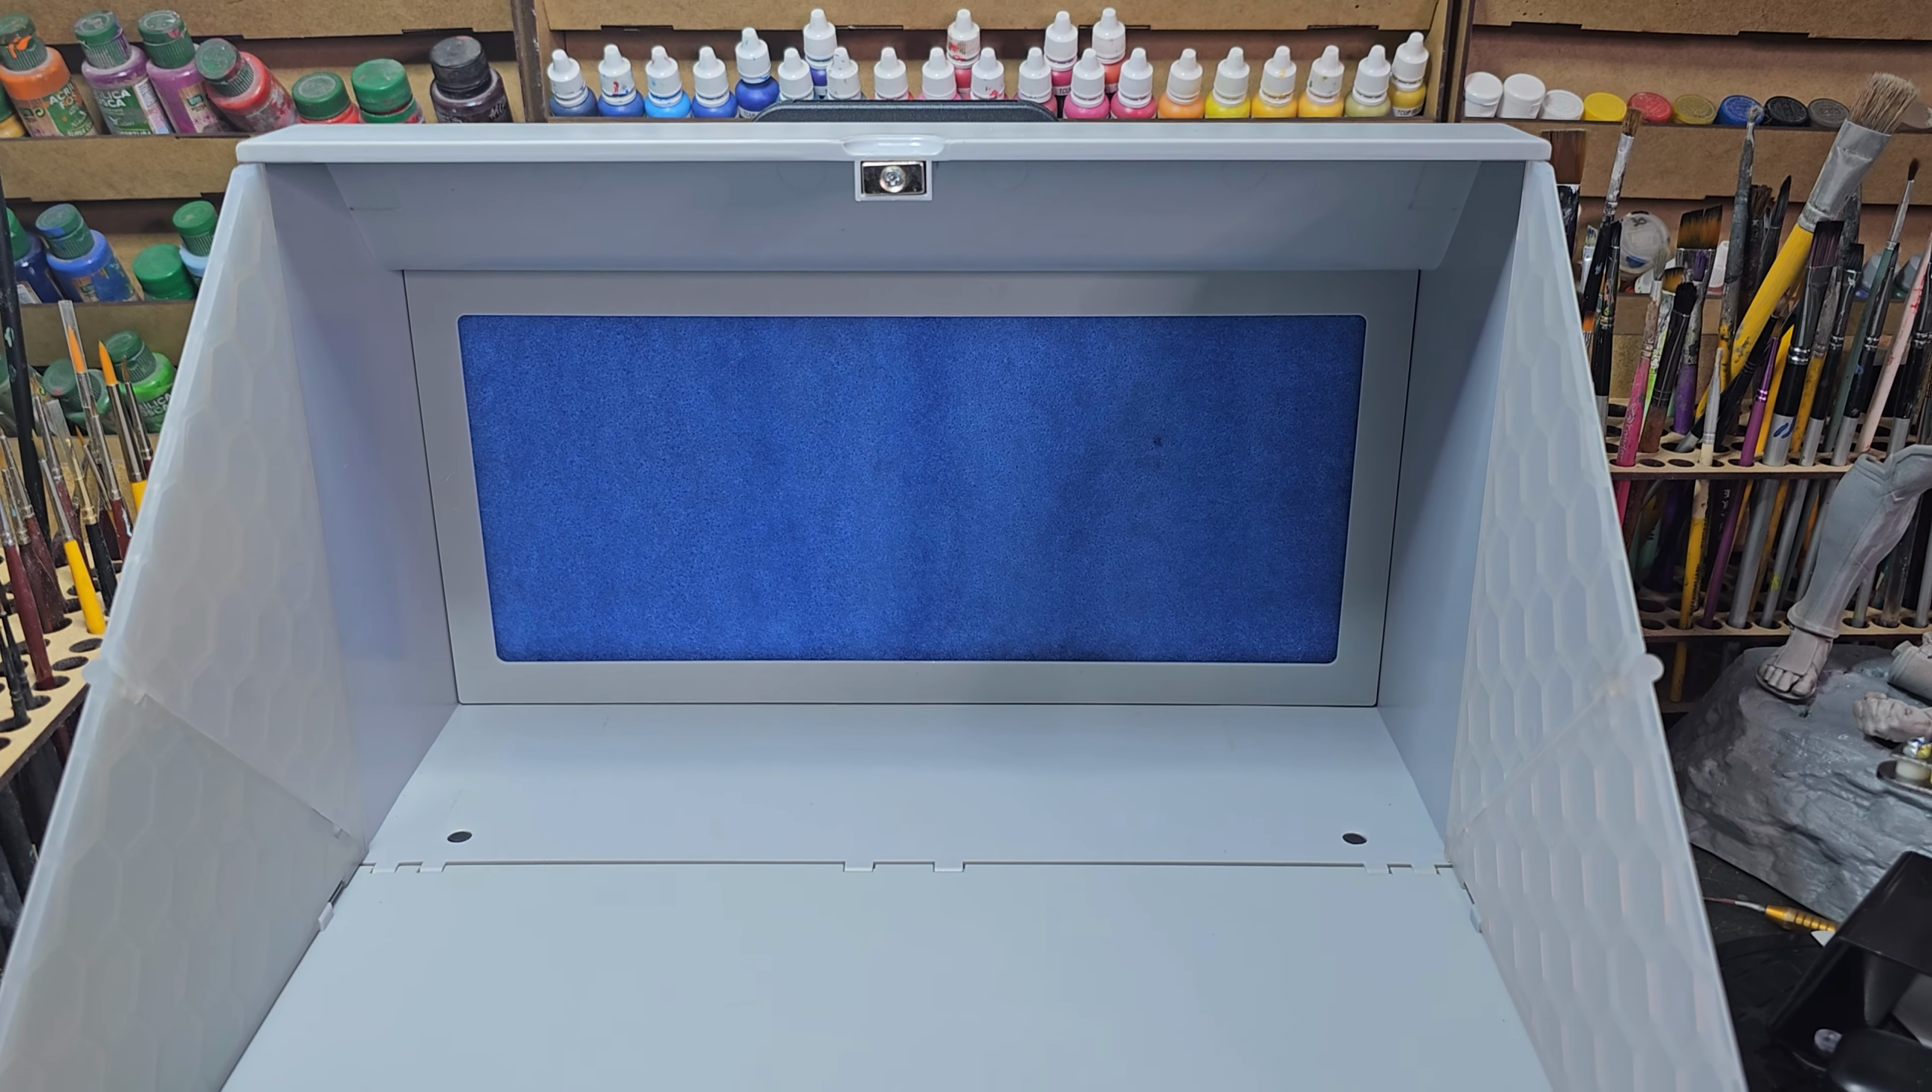Pronto, já encaixei ali o filtro.